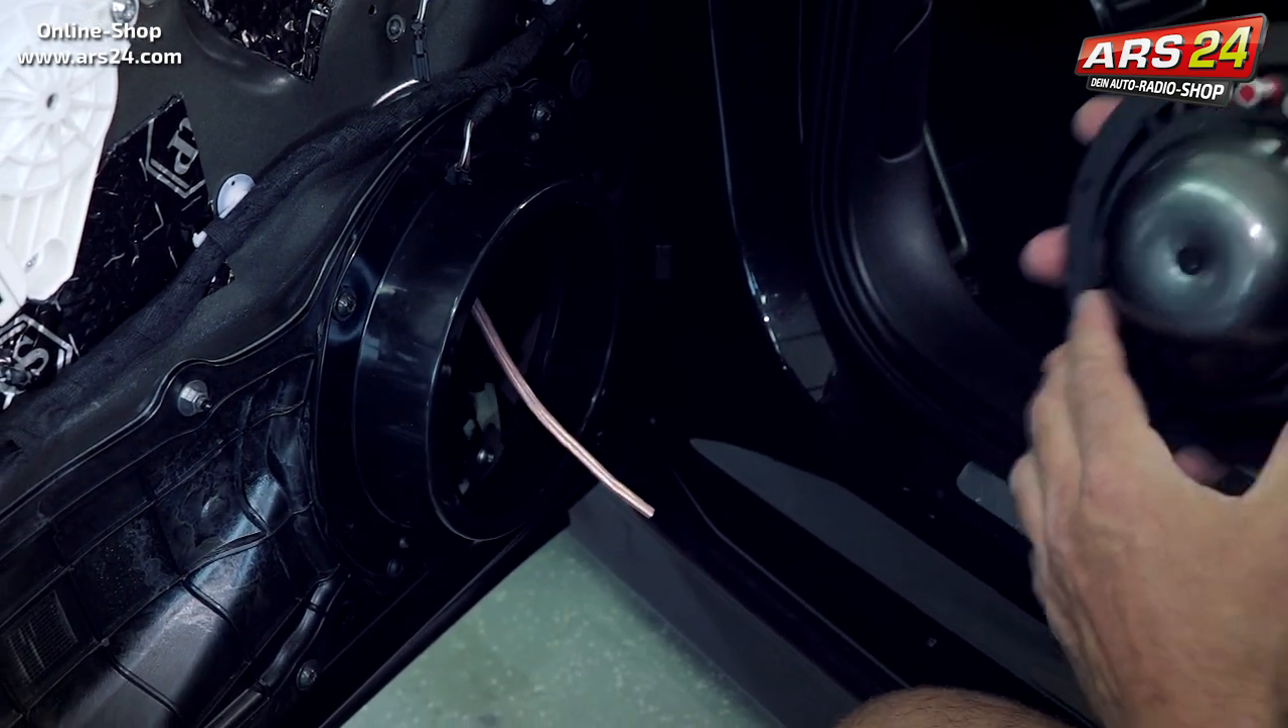Und jetzt haben wir das Kabel drin, das wir brauchen.